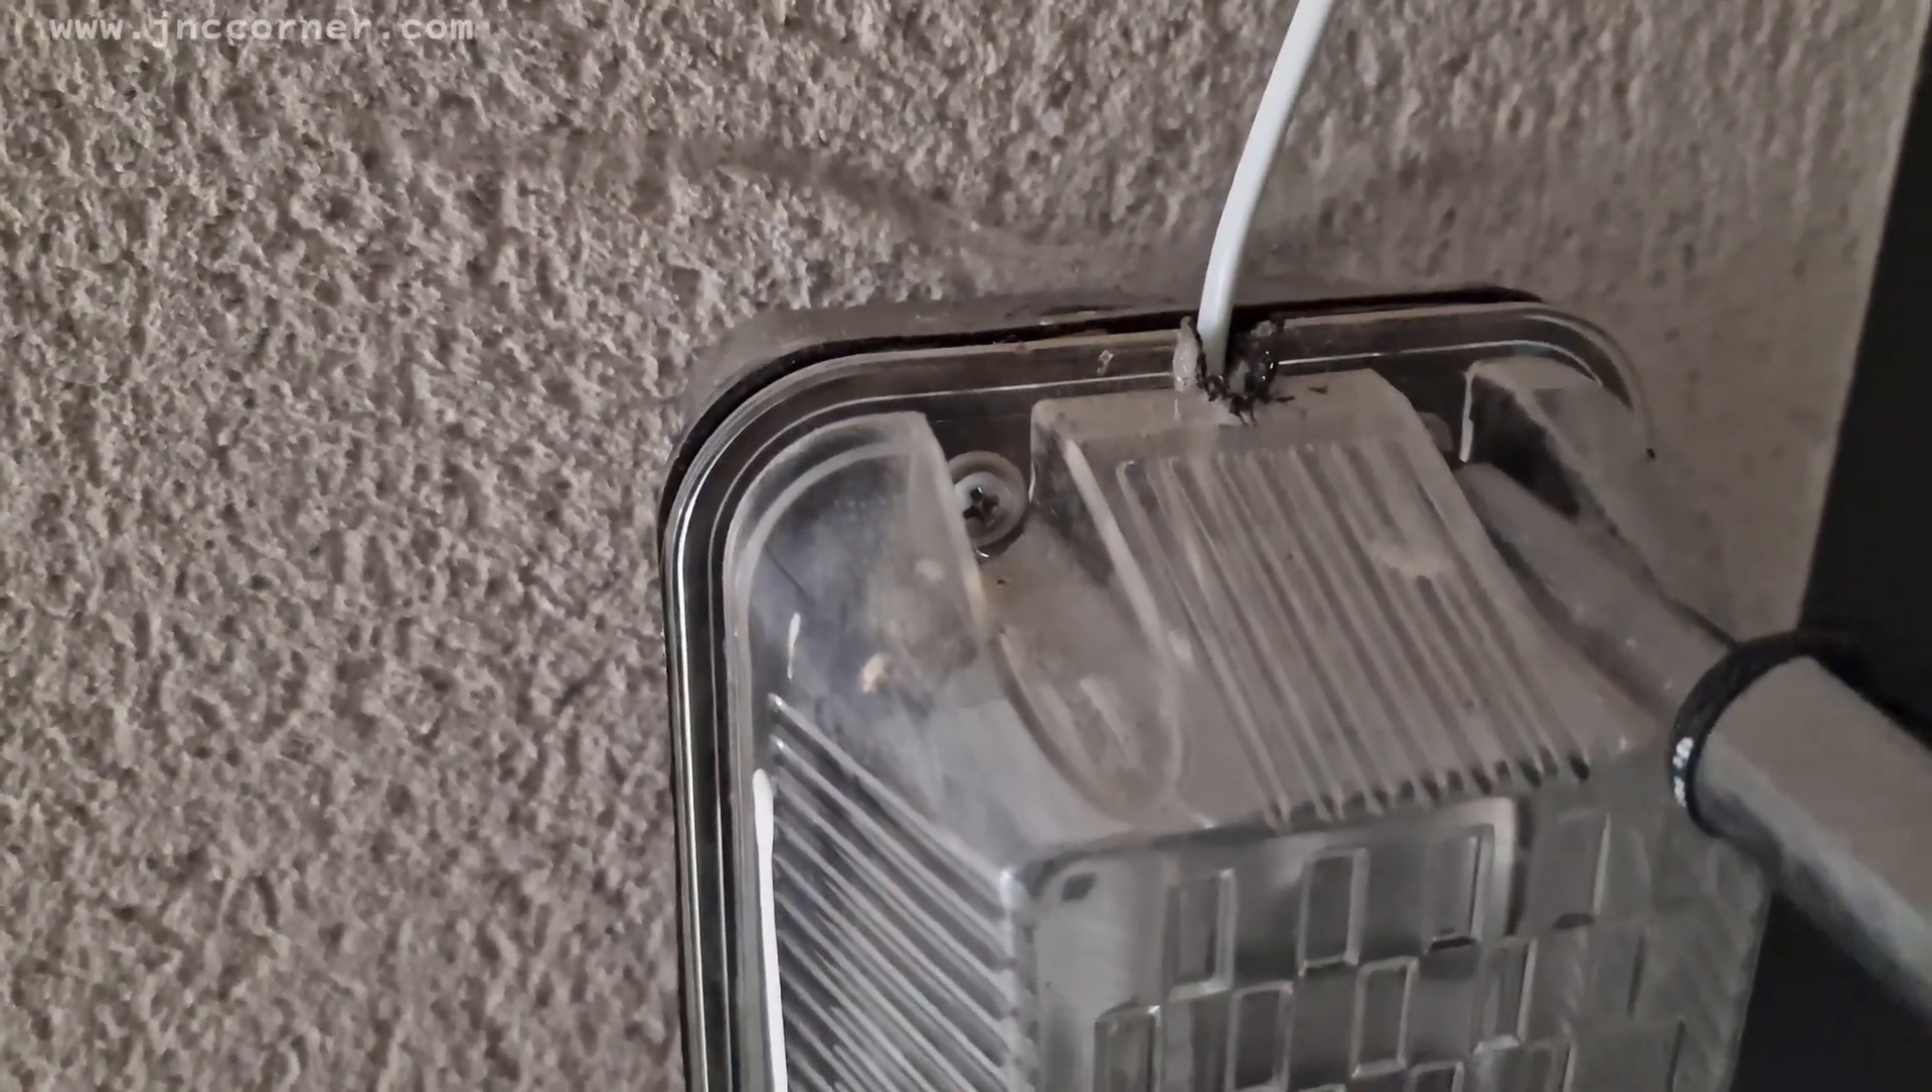The cover fits very well and also the hole coincide with the wire.